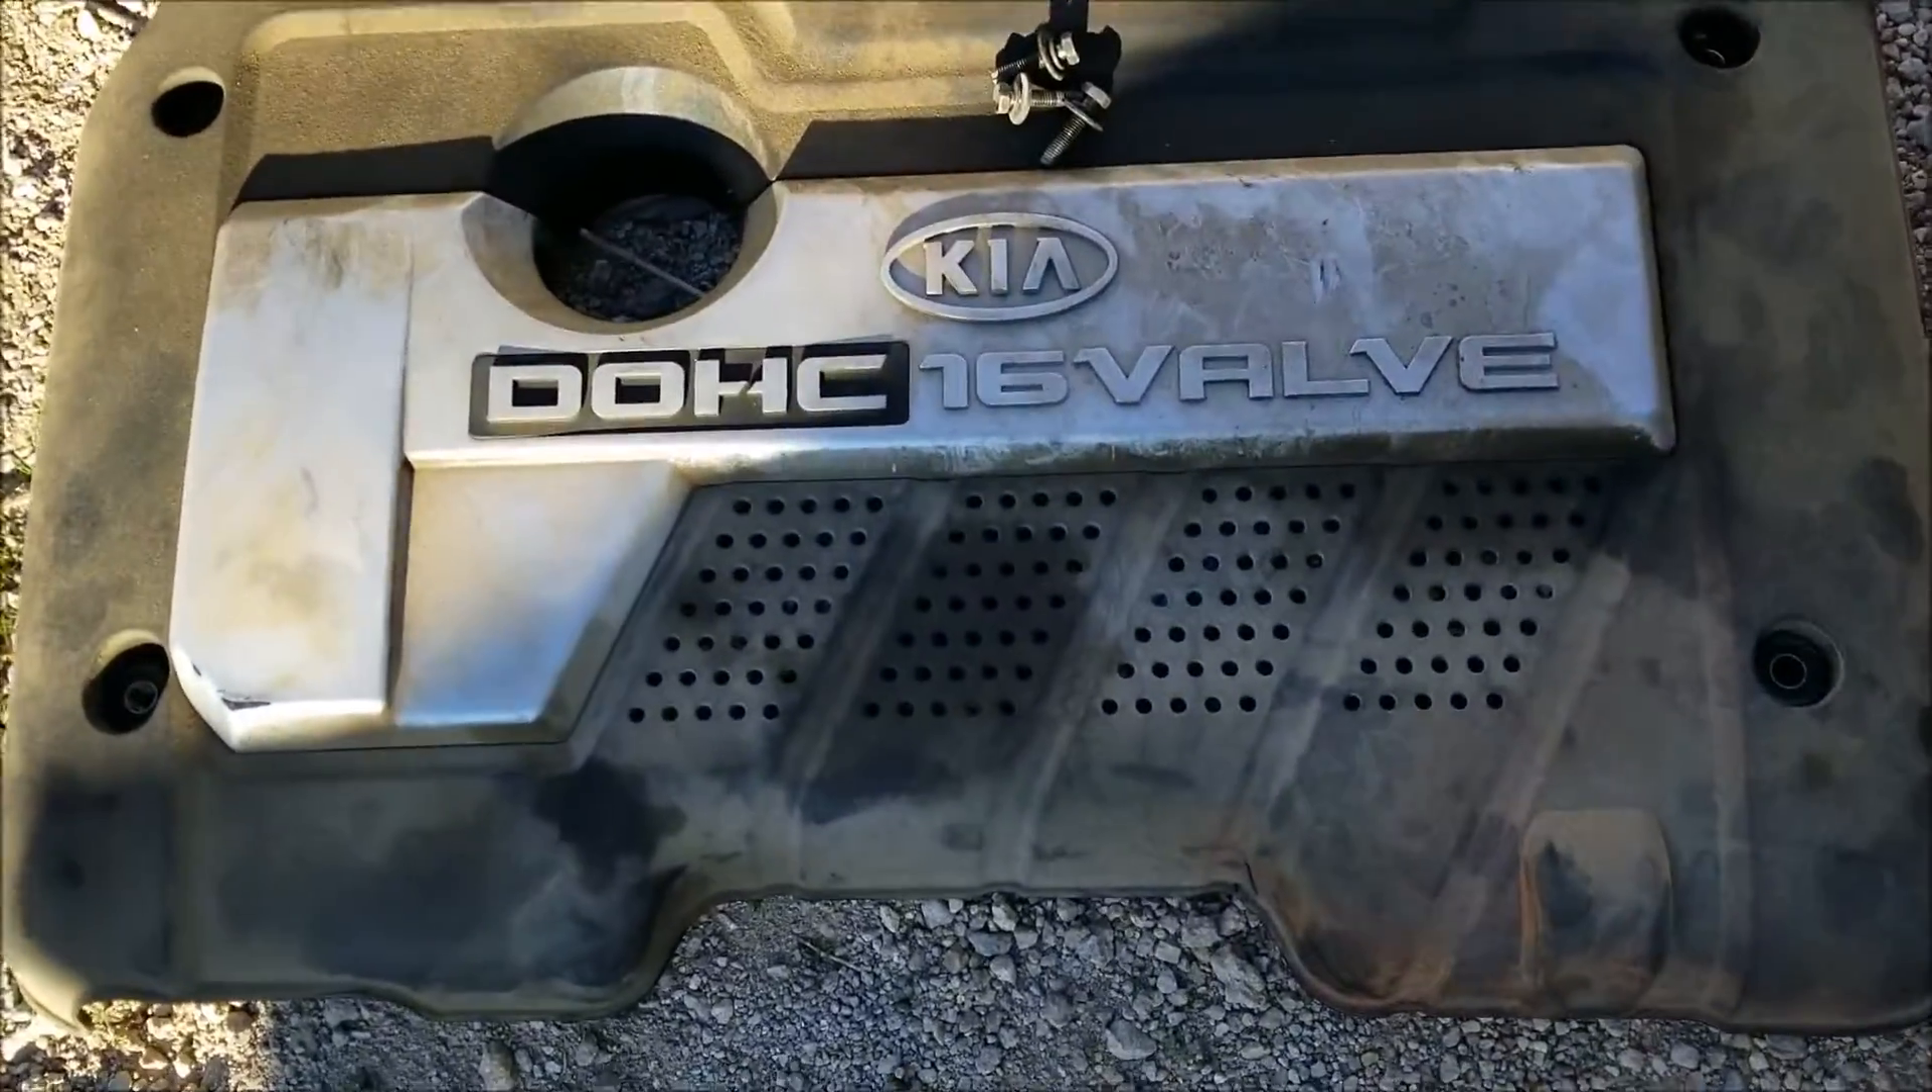So I got the top of the engine off here, or the top of the cover, just got four bolts on it.